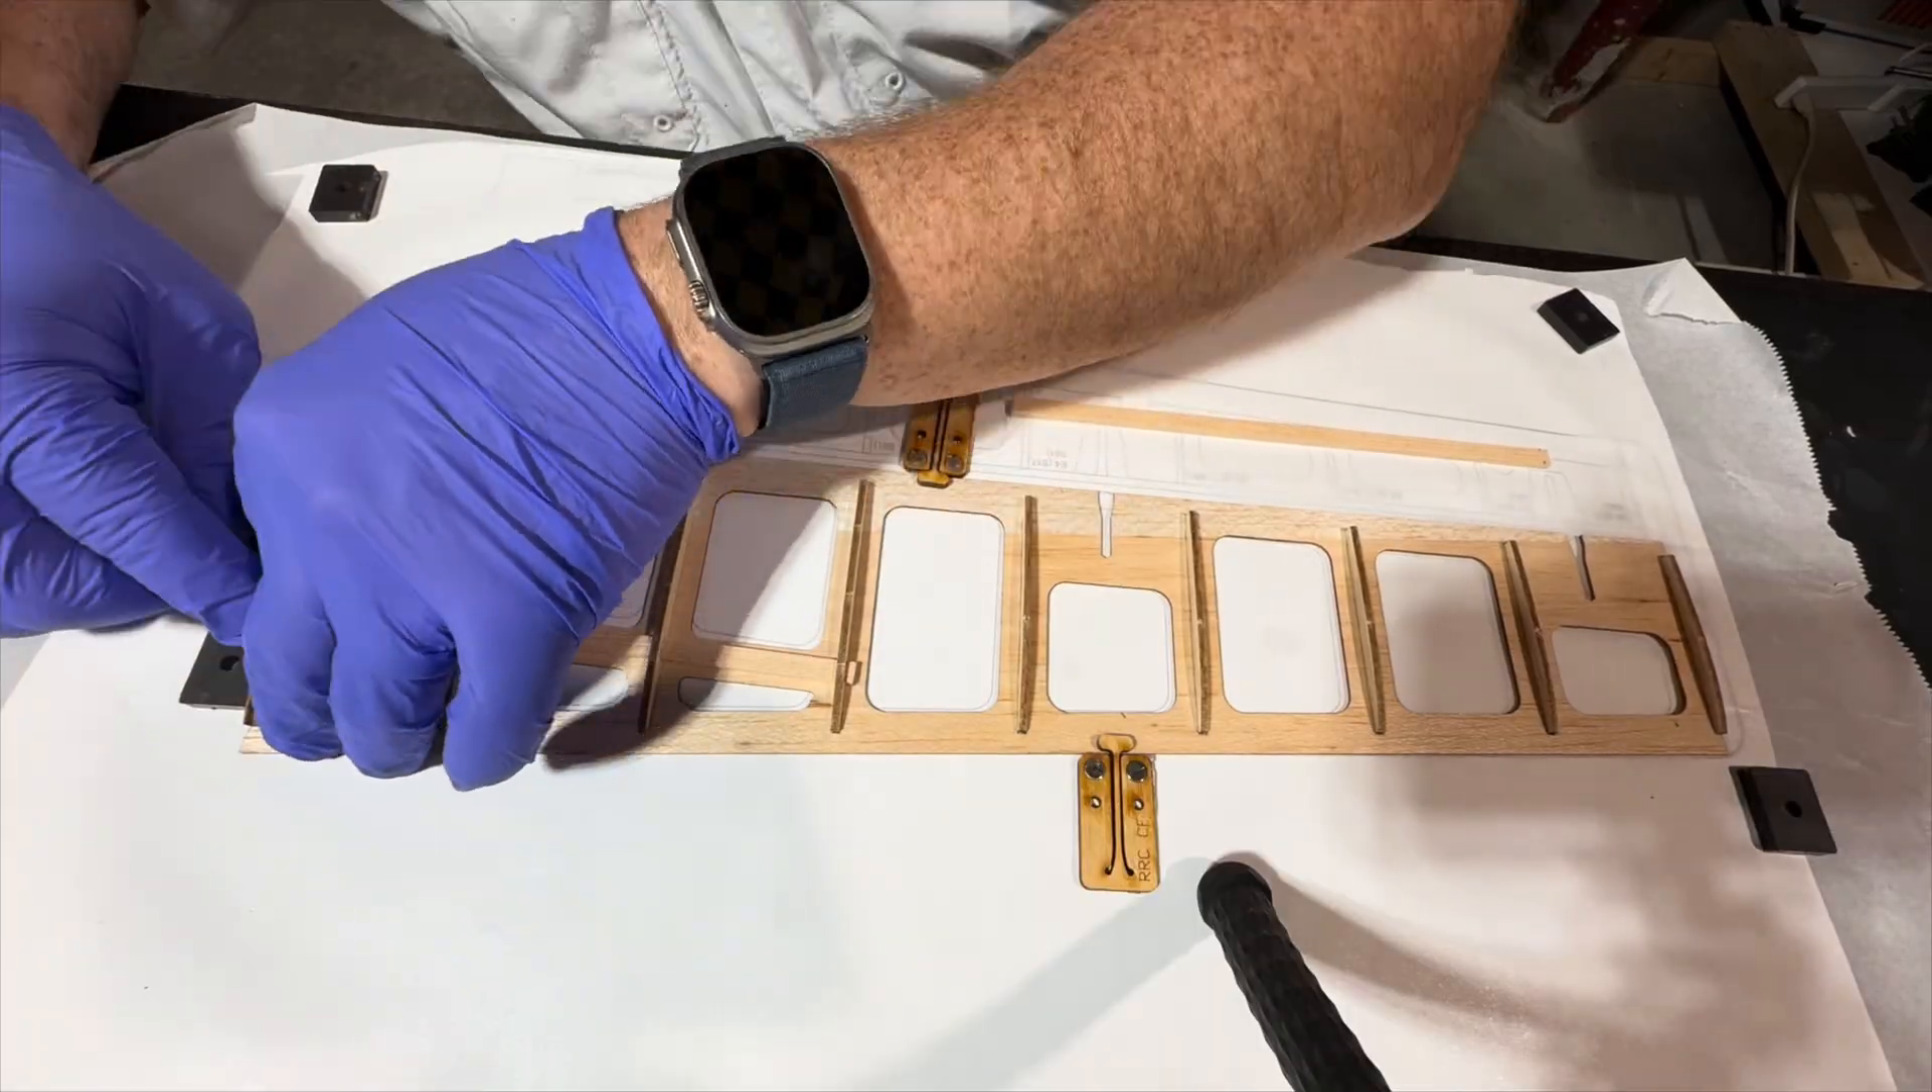So you can see here I went ahead and initially started building the horizontal stabilizer over top of the plans.